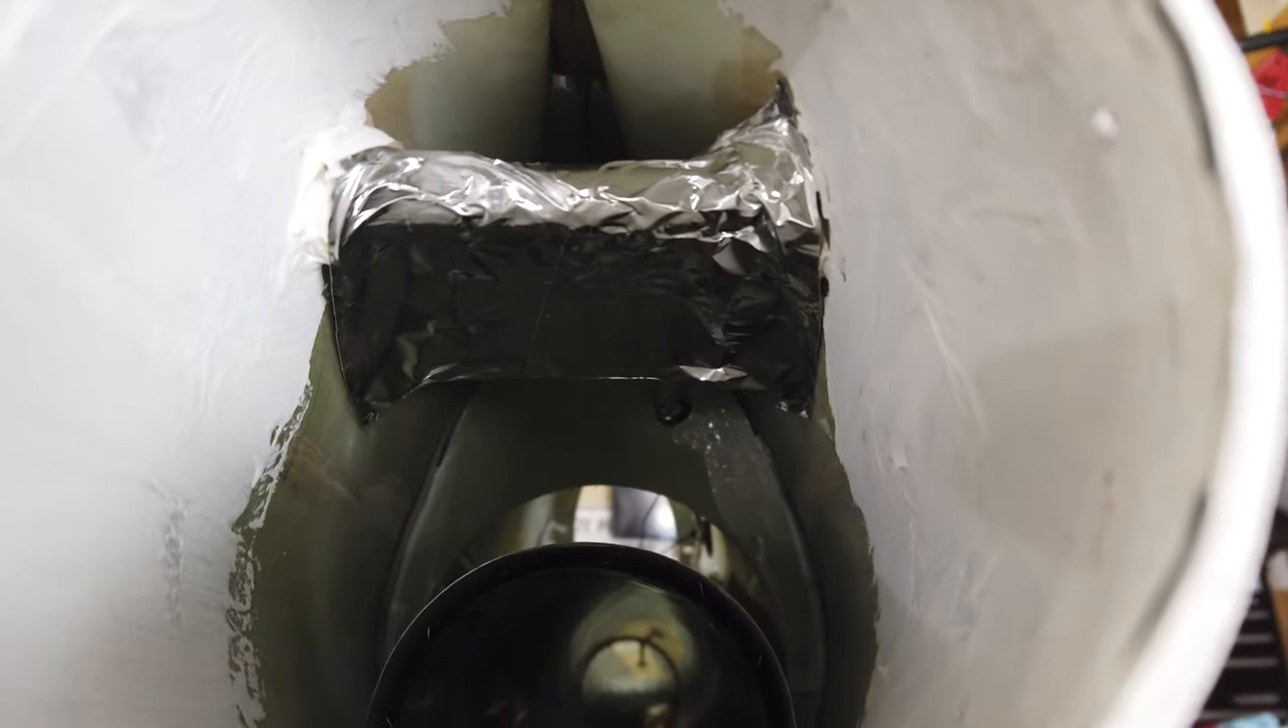You can see the foil tape that I added back on there. And that'll protect the servo wires.